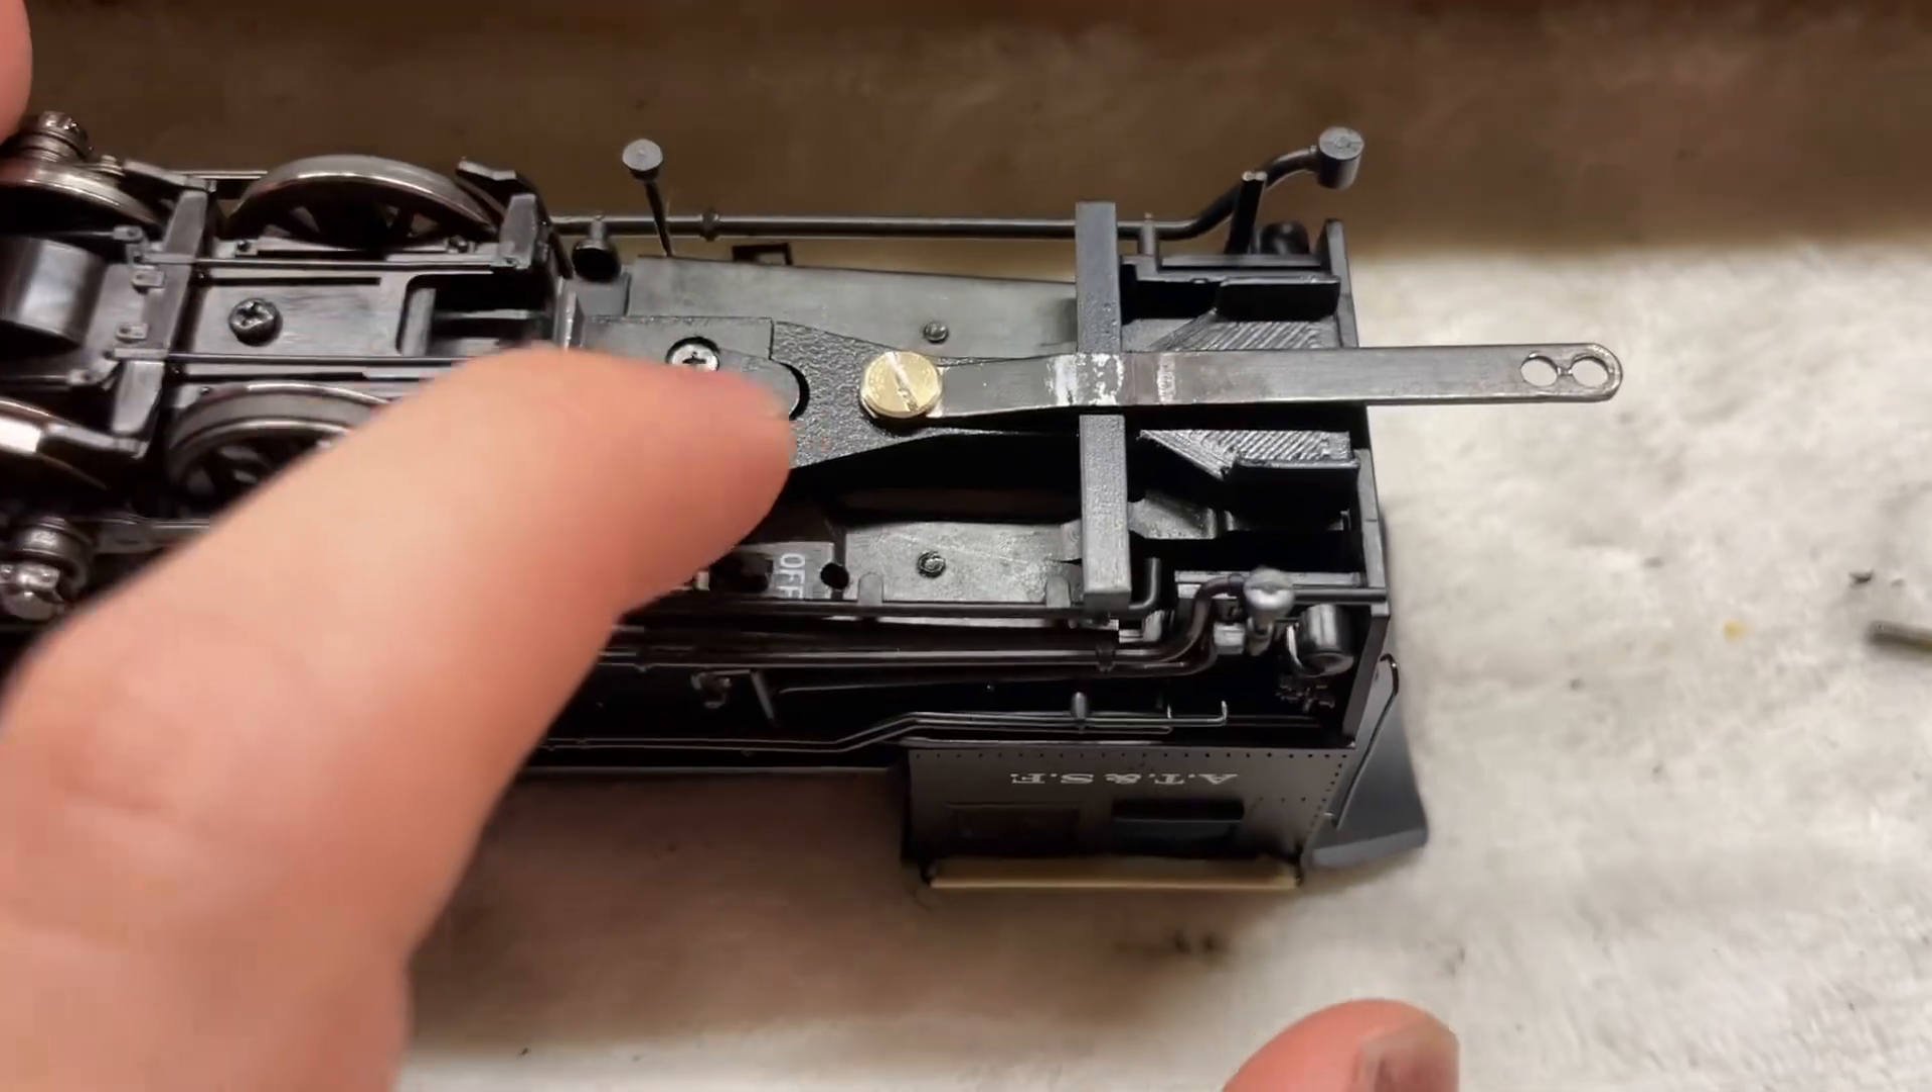This time I have the frame or the drawbar installed.